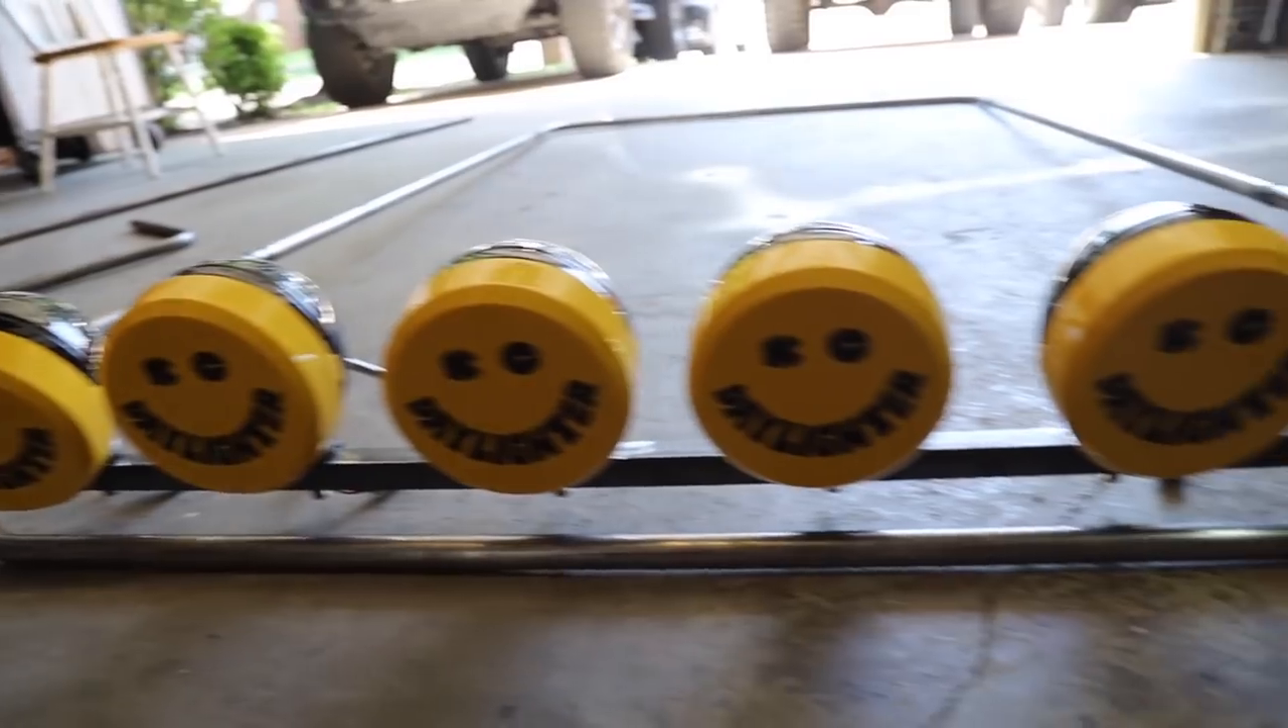The lights are in and they look amazing, so now it's time to bend up the top part of our clamshell.